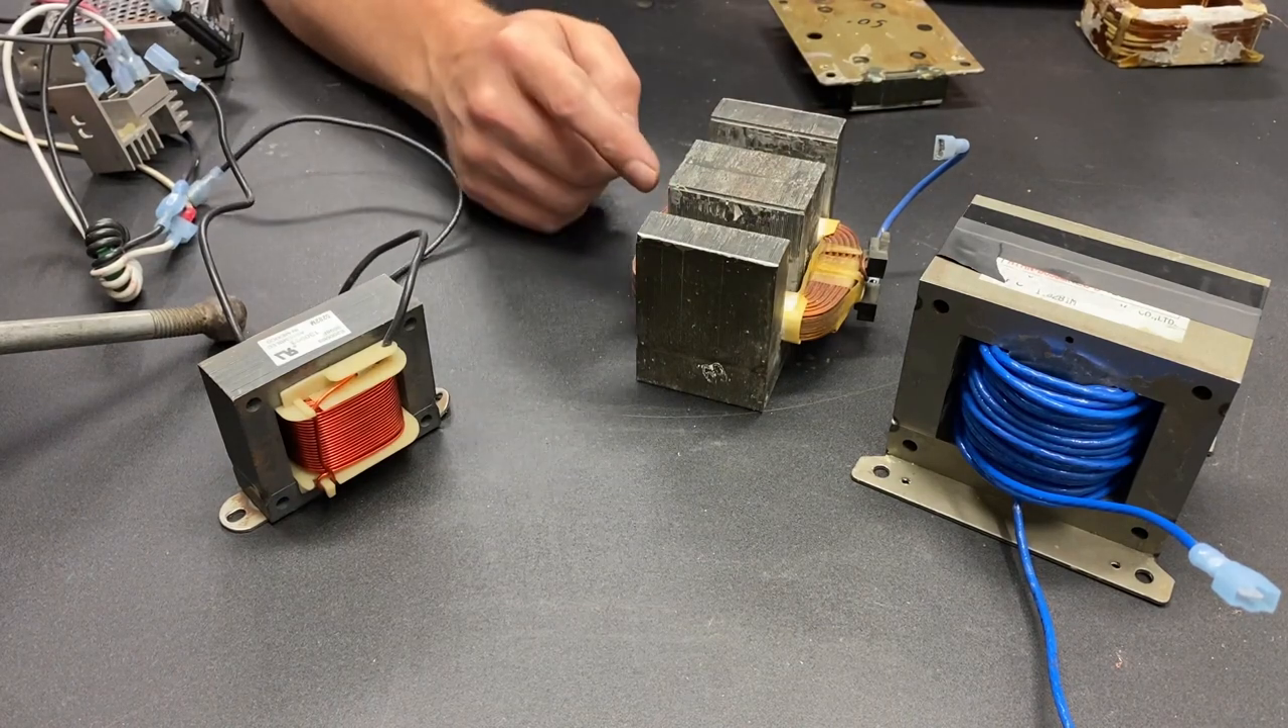This is heavy duty, 16 gauge wire that I just wrapped around. I took three laps the full distance, and then I put the top back on.